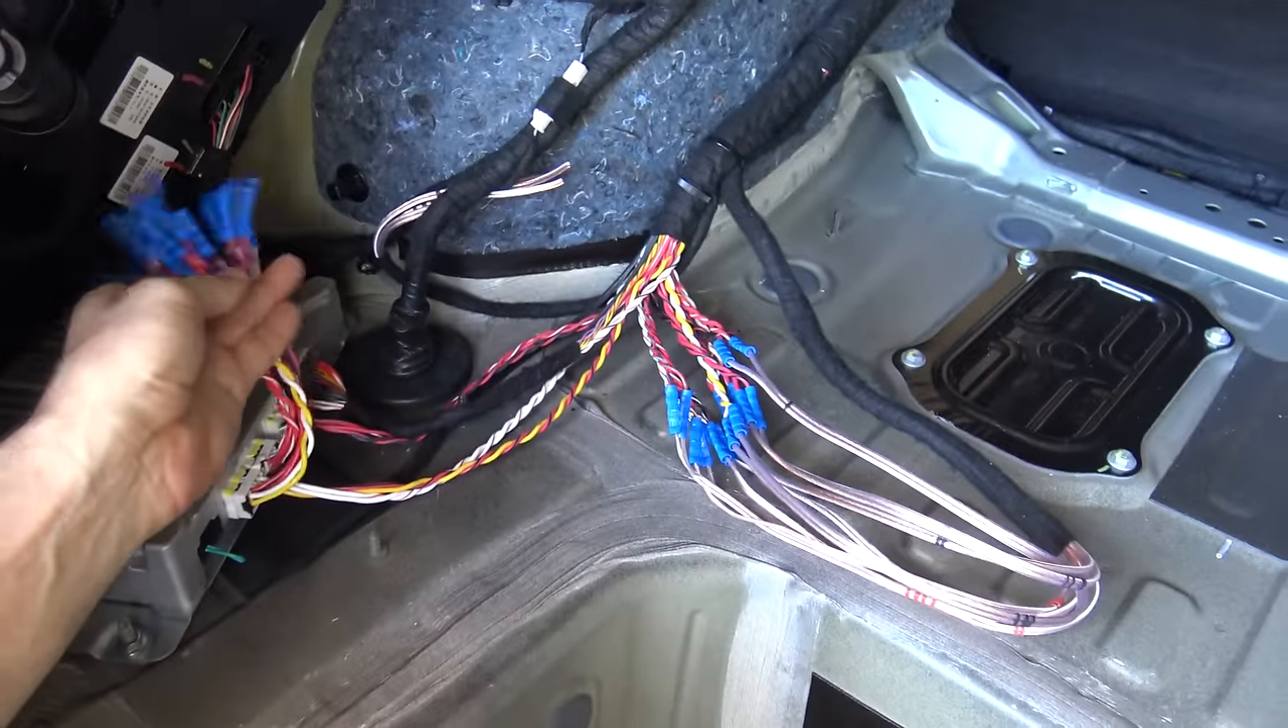After a lot of crimping, I've got the outputs from the amp just sitting there for the moment.